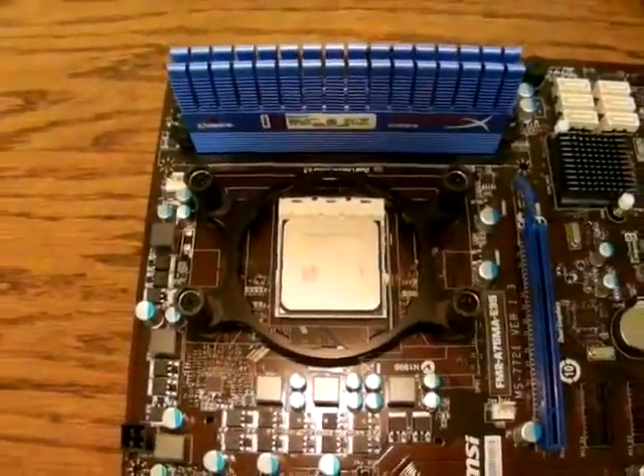Okay I've now cleaned off the old CPU paste and you can see the bracket fits perfectly in for this FM2 build.